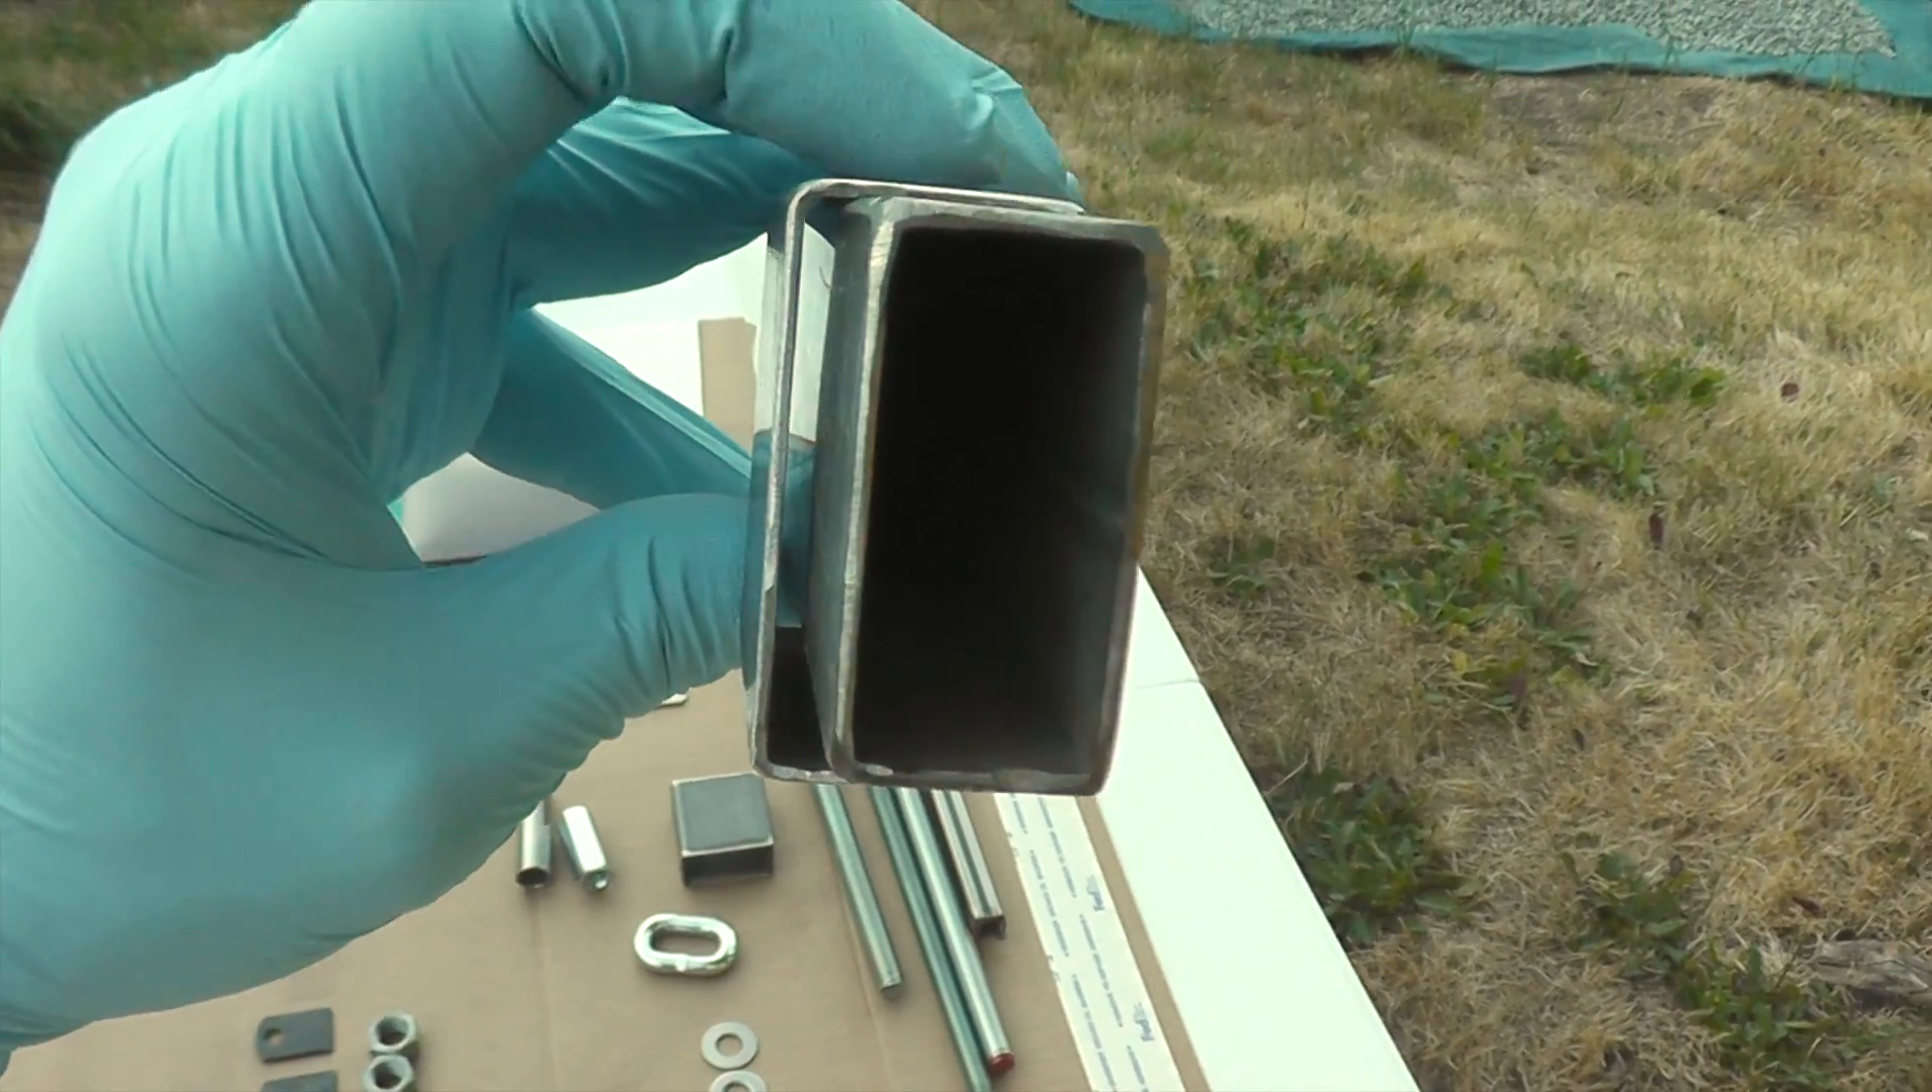You see that gap right there, right on the side?